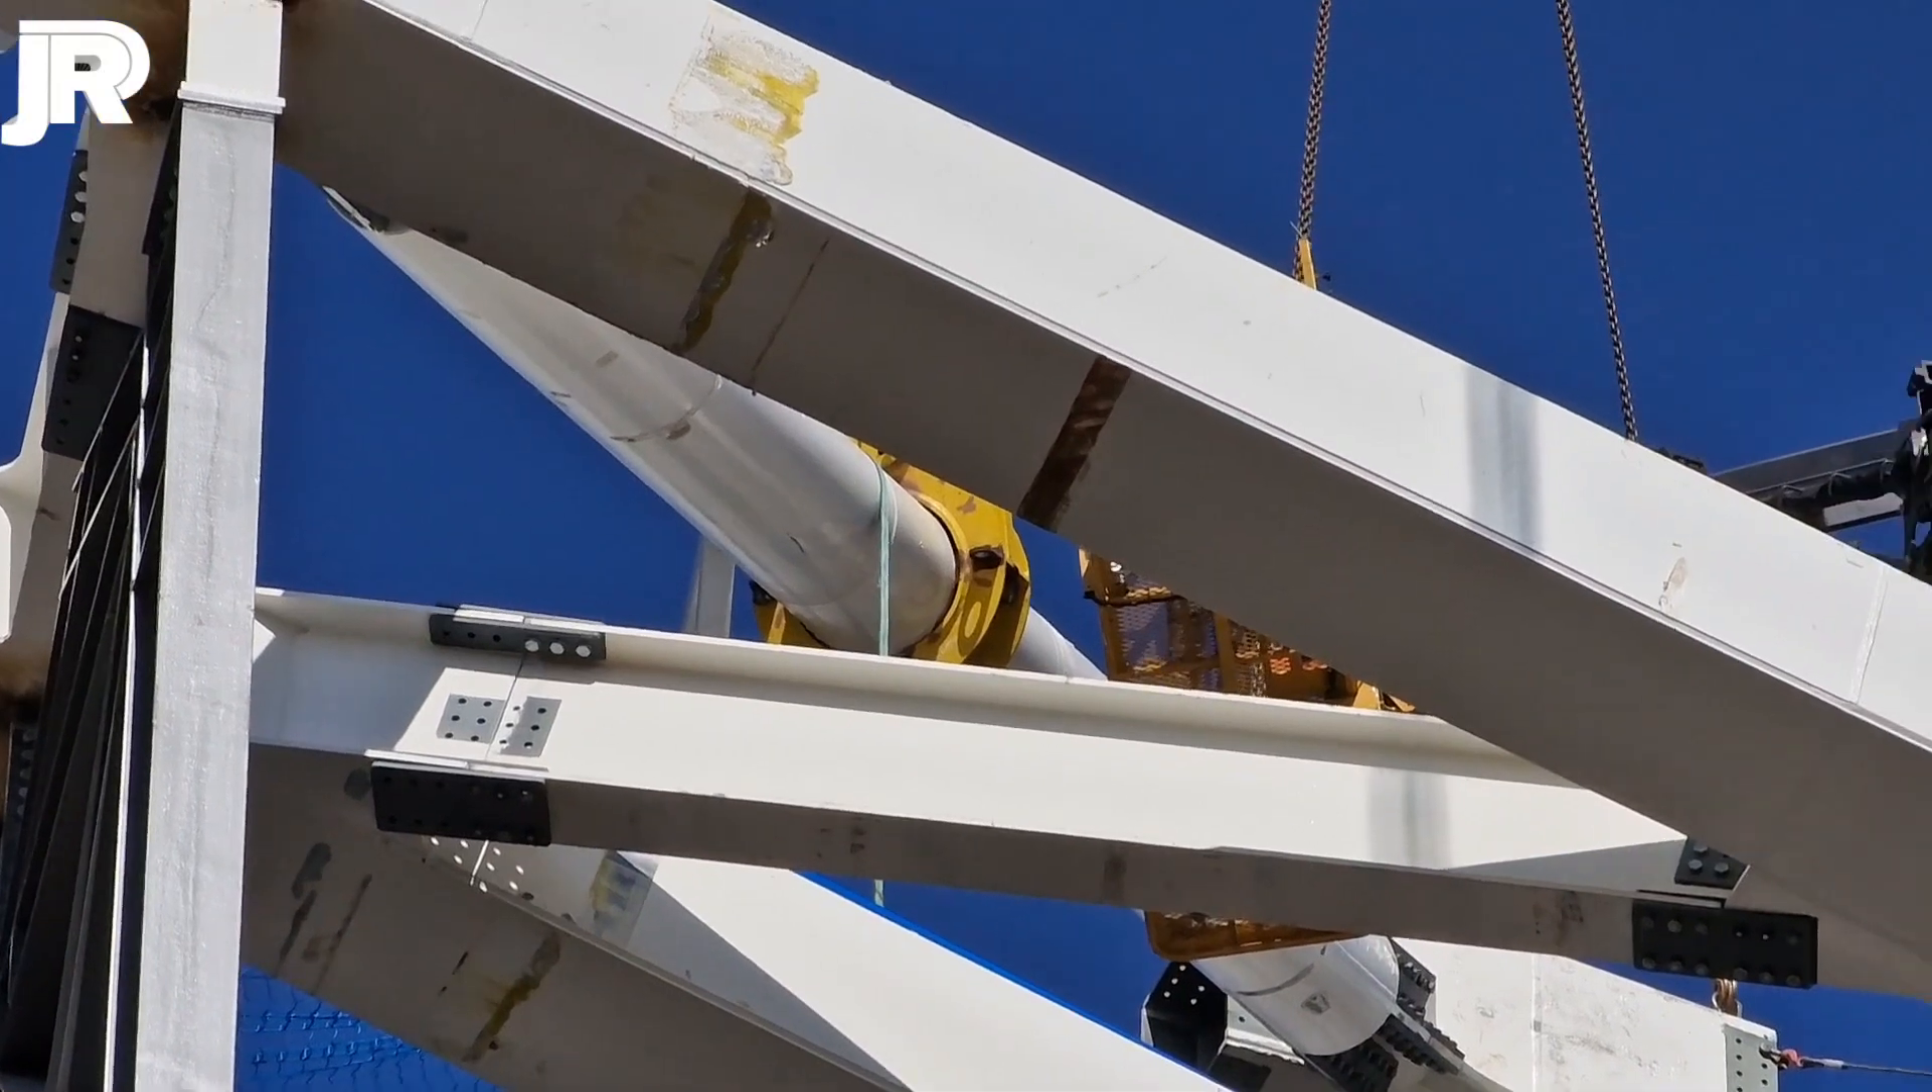Esta tubular tiene recién la abrazadera todavía puesta así que lleva unos minutos ahí arriba.